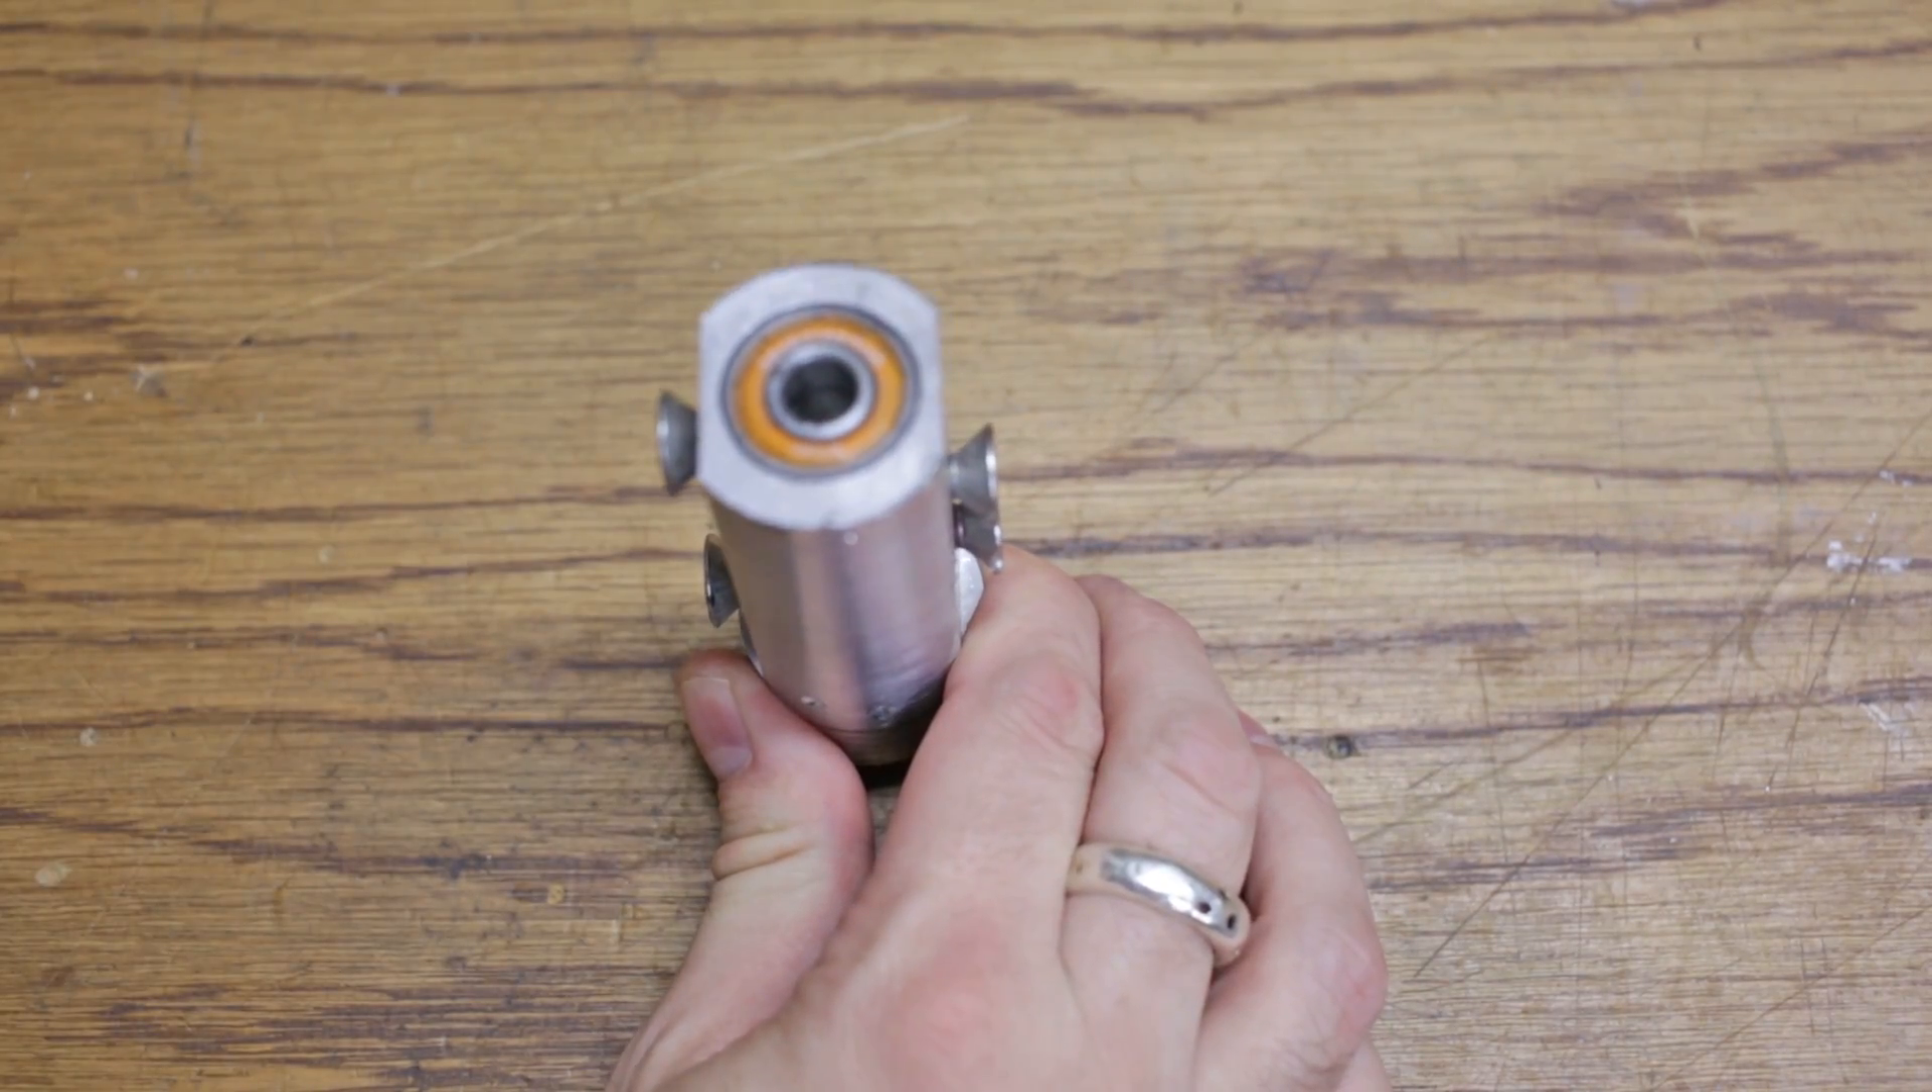You can see that this skate bearing just kind of nestles inside this end like that.